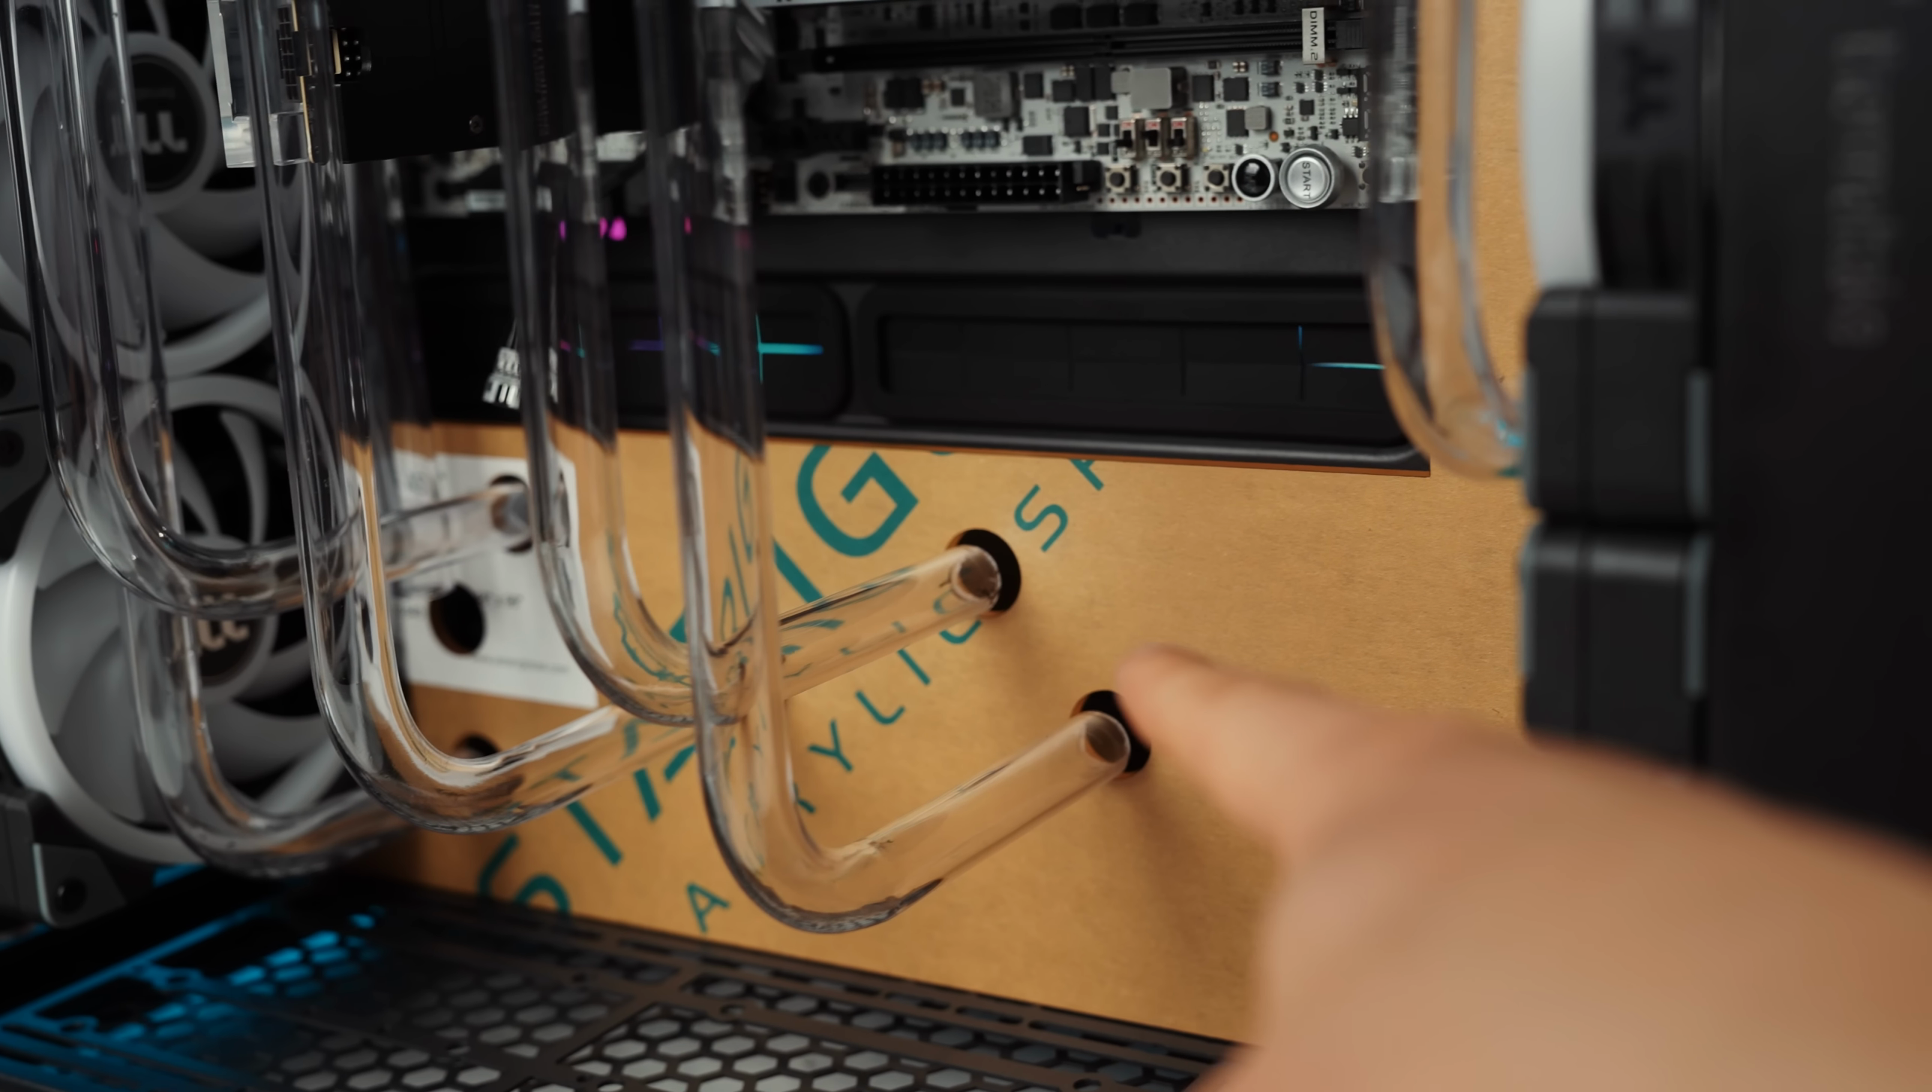Look at that. Perfect alignment for all the tubes to go through and pass through this panel.